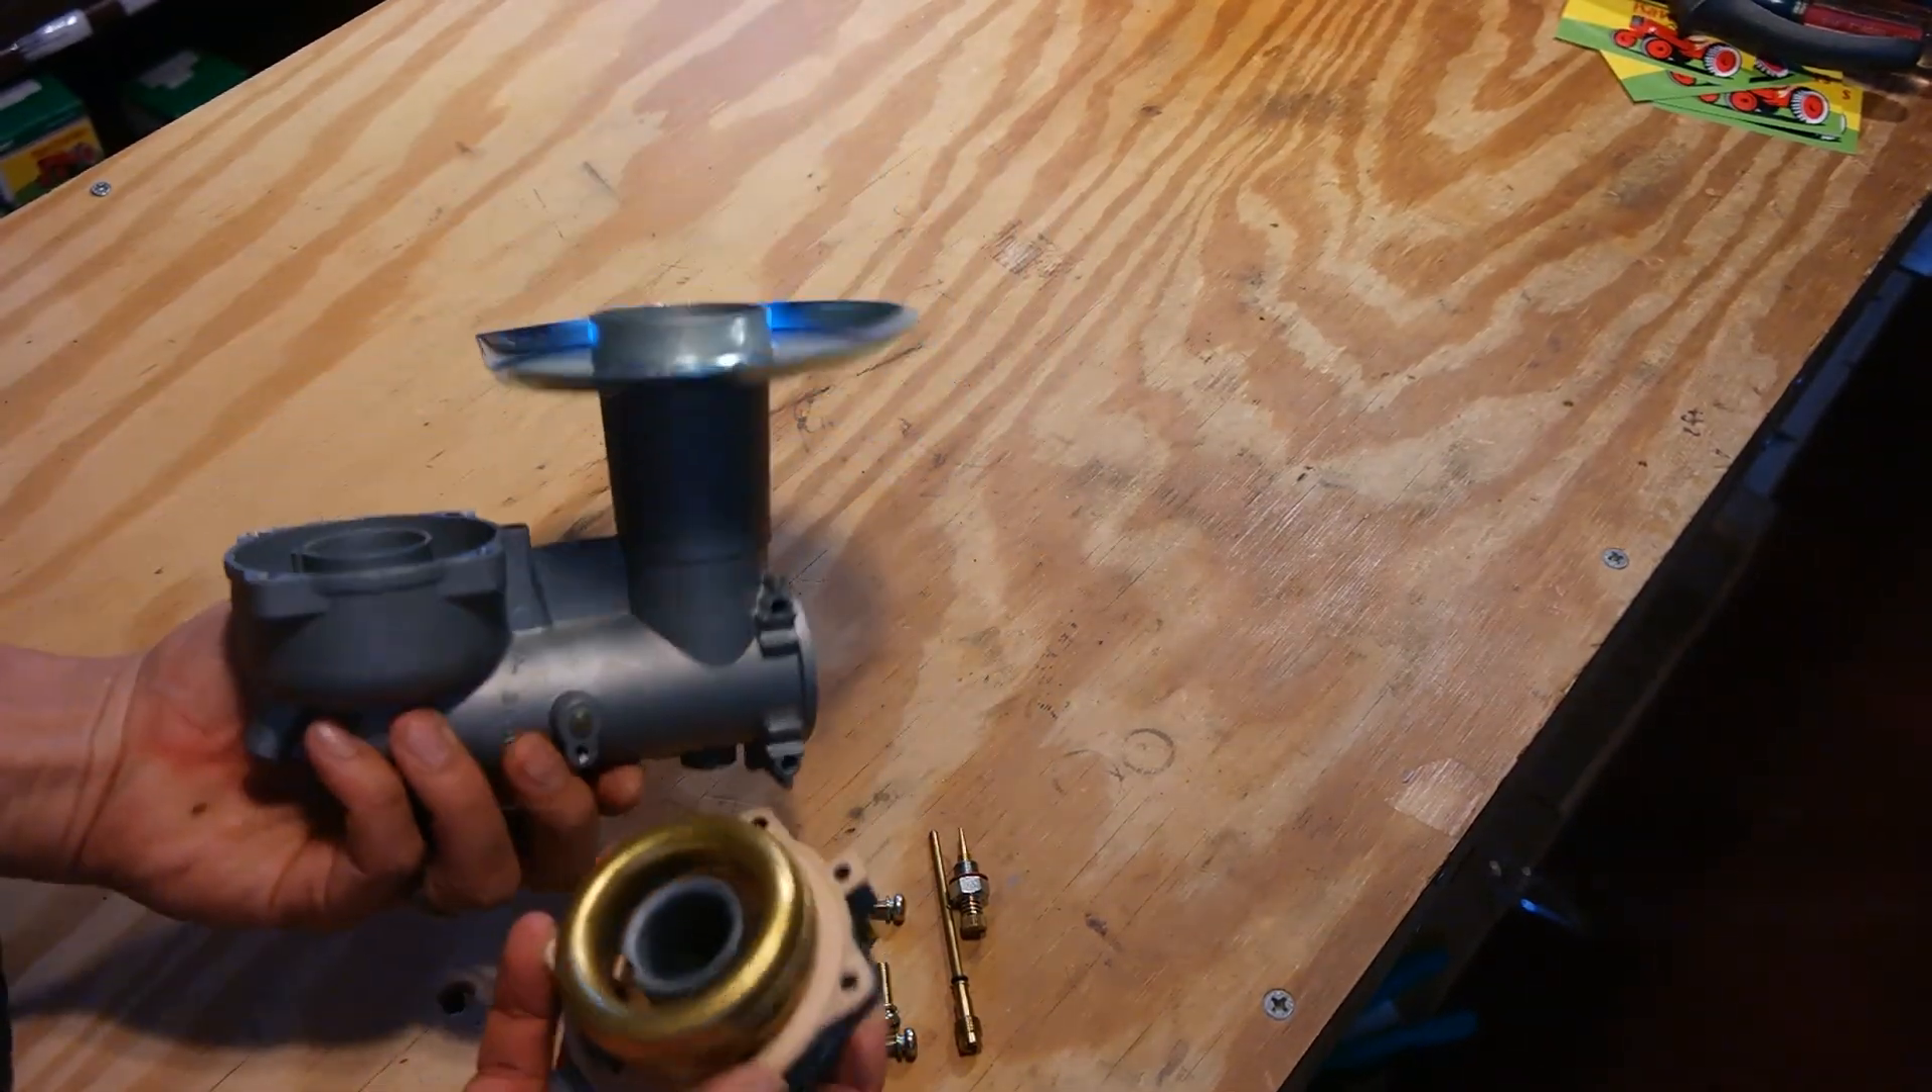Now we've split the carburetor into two pieces.